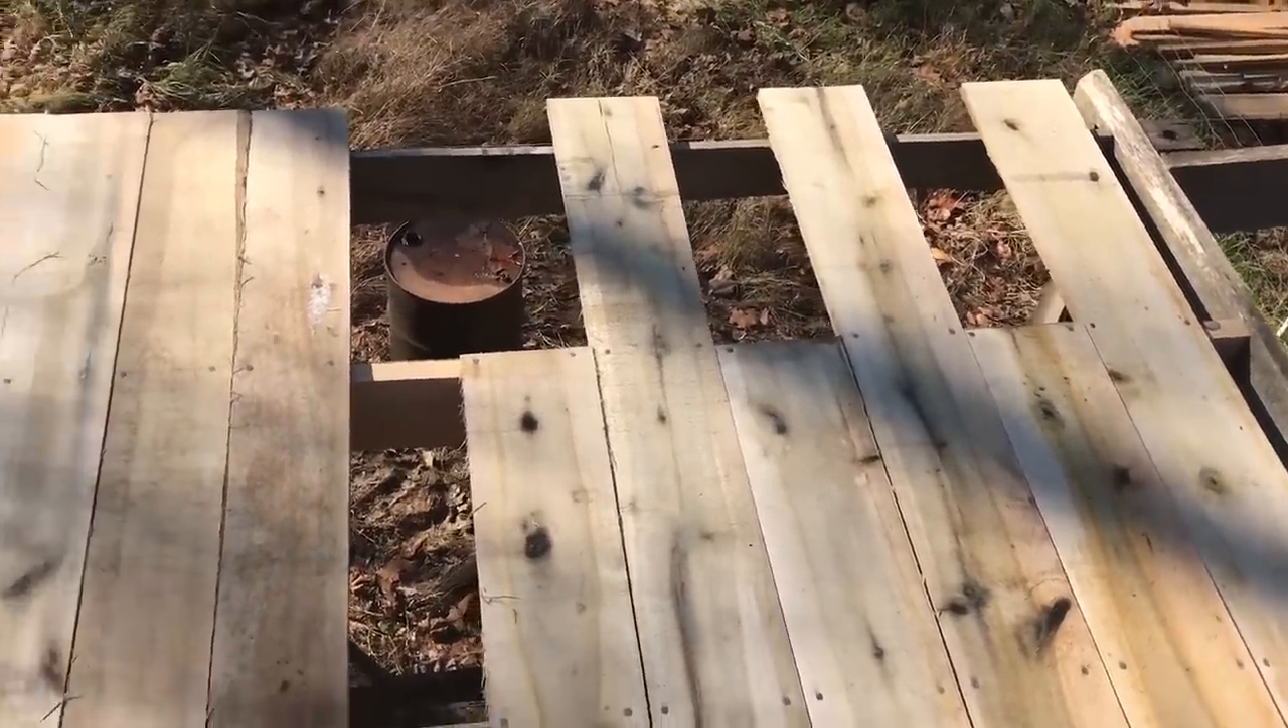As you can see, I staggered my boards to give it some more rigidity and just do the things I guess you're supposed to.